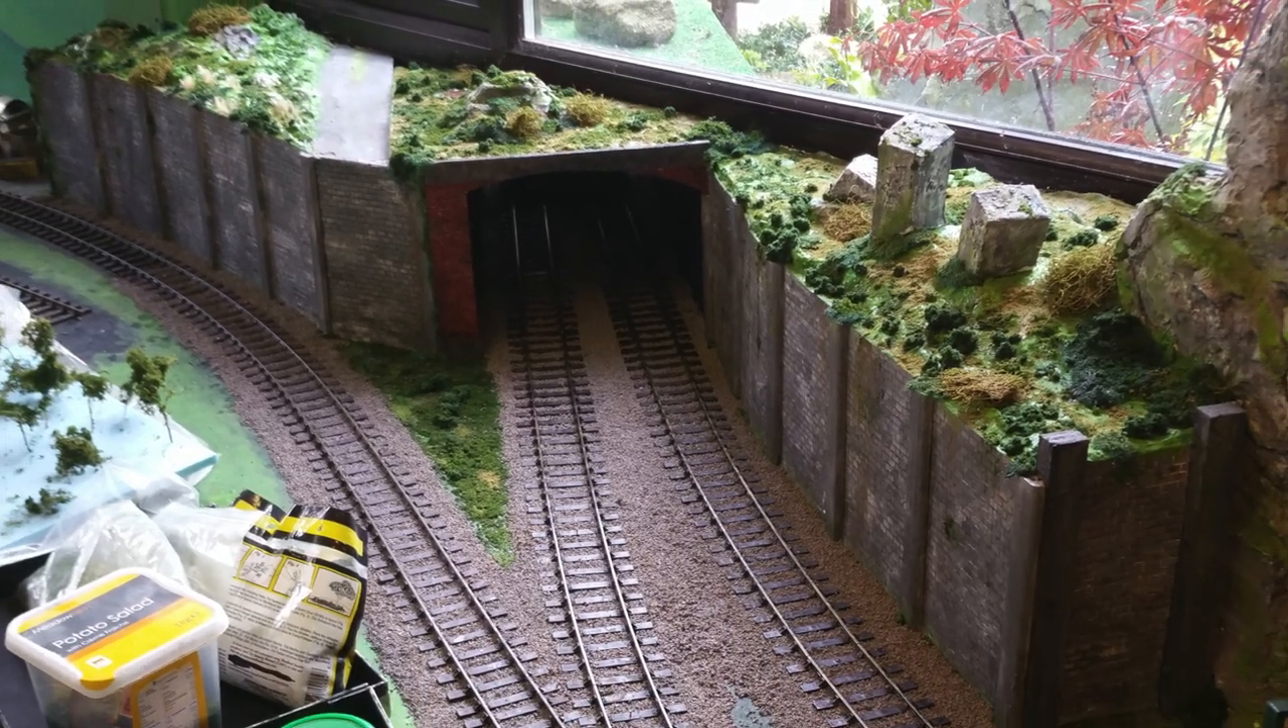As you can see I've added the retaining walls now. And a bit of foliage.